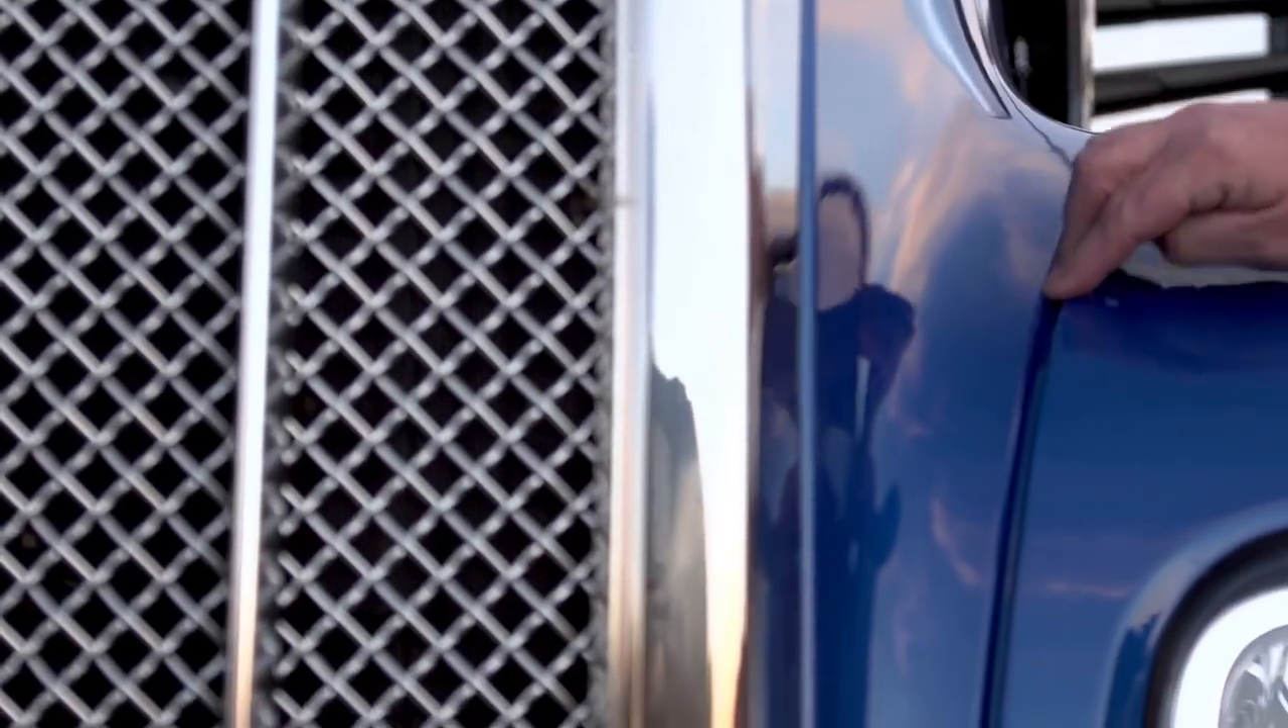You'll see there's a gap between the hood cowl and the fender itself.